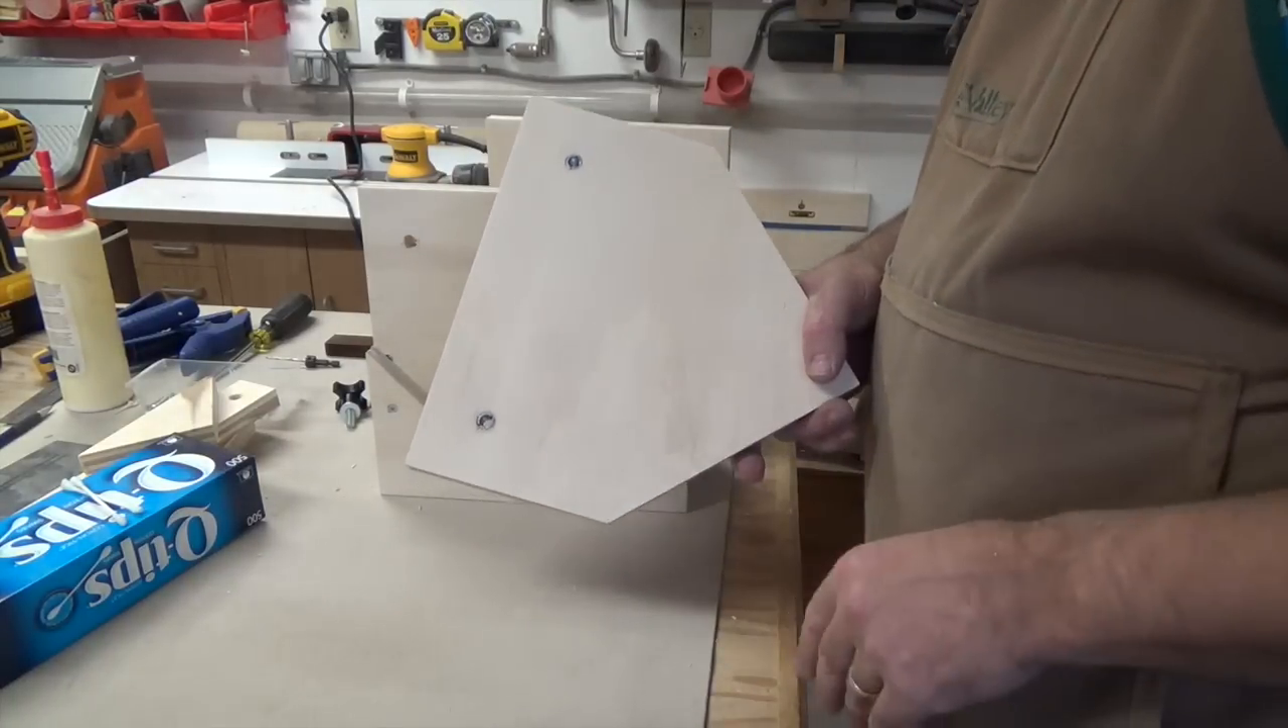Now what i've done is i've drilled some 29 64 holes into that baseball diamond piece and i've inserted some of these threaded inserts you can see that right here.